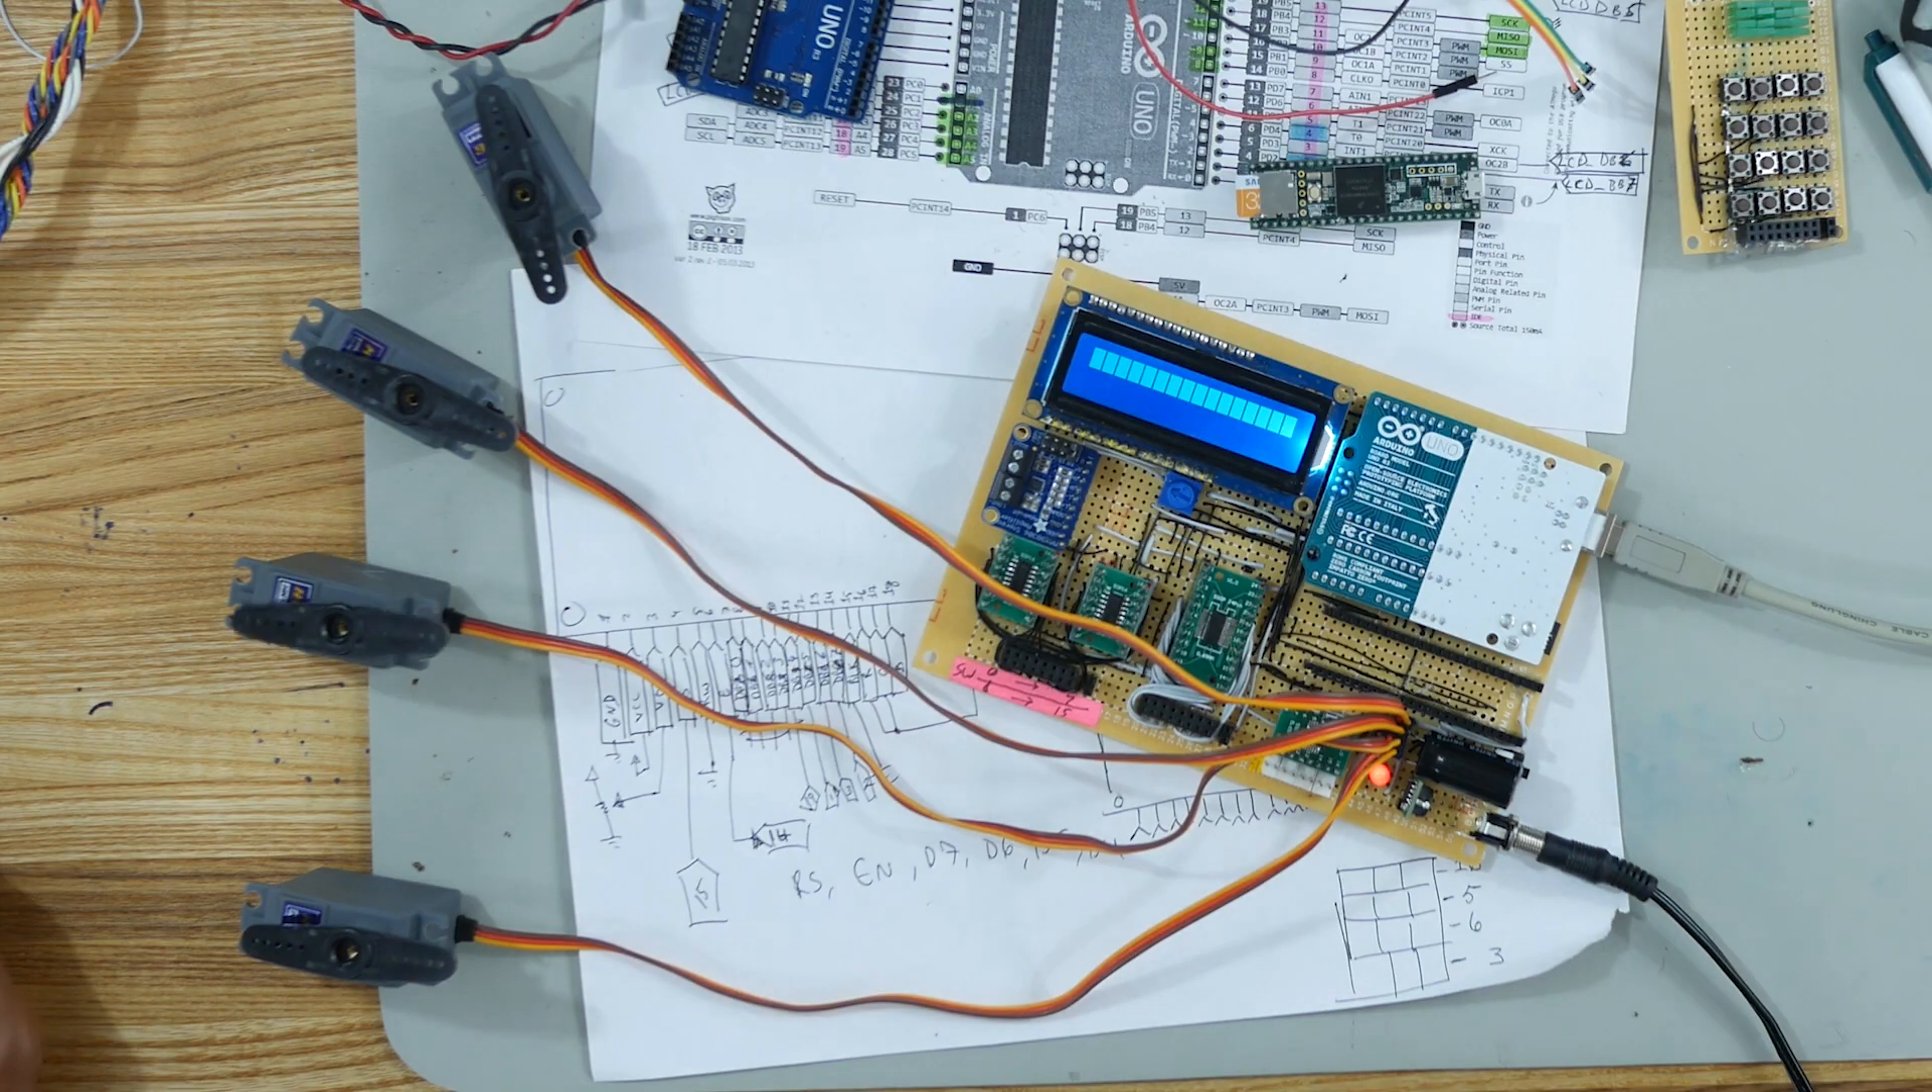So now everything for the Arduino is wired up here.